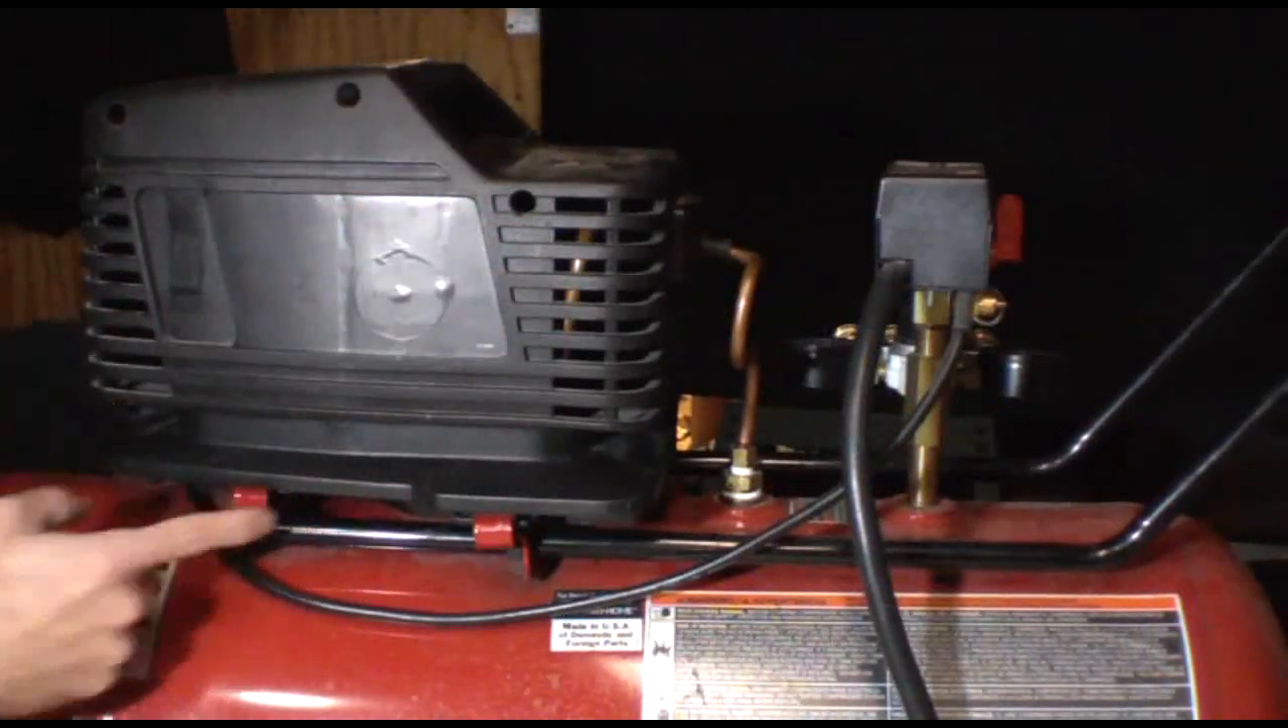So I've got this clamshell, I've got the outer shell together.